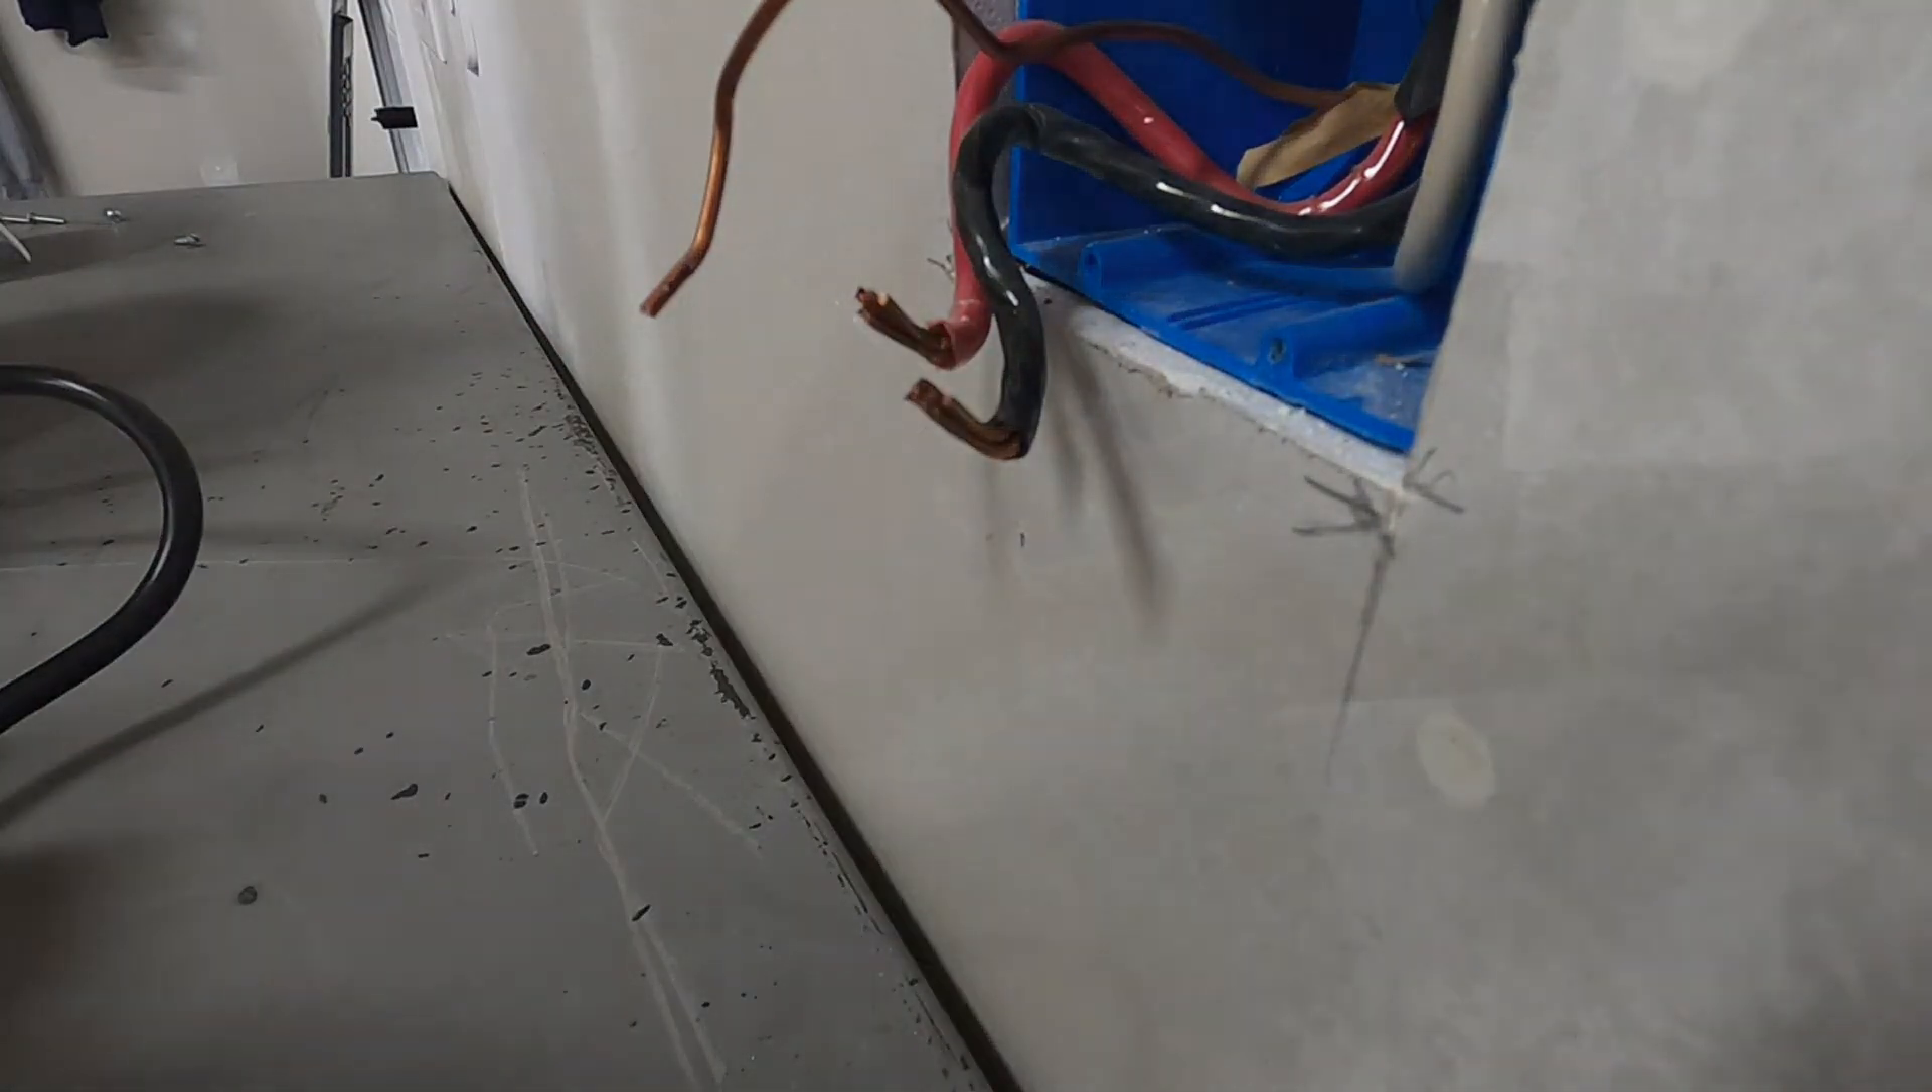Now we just need to put our new outlet in.